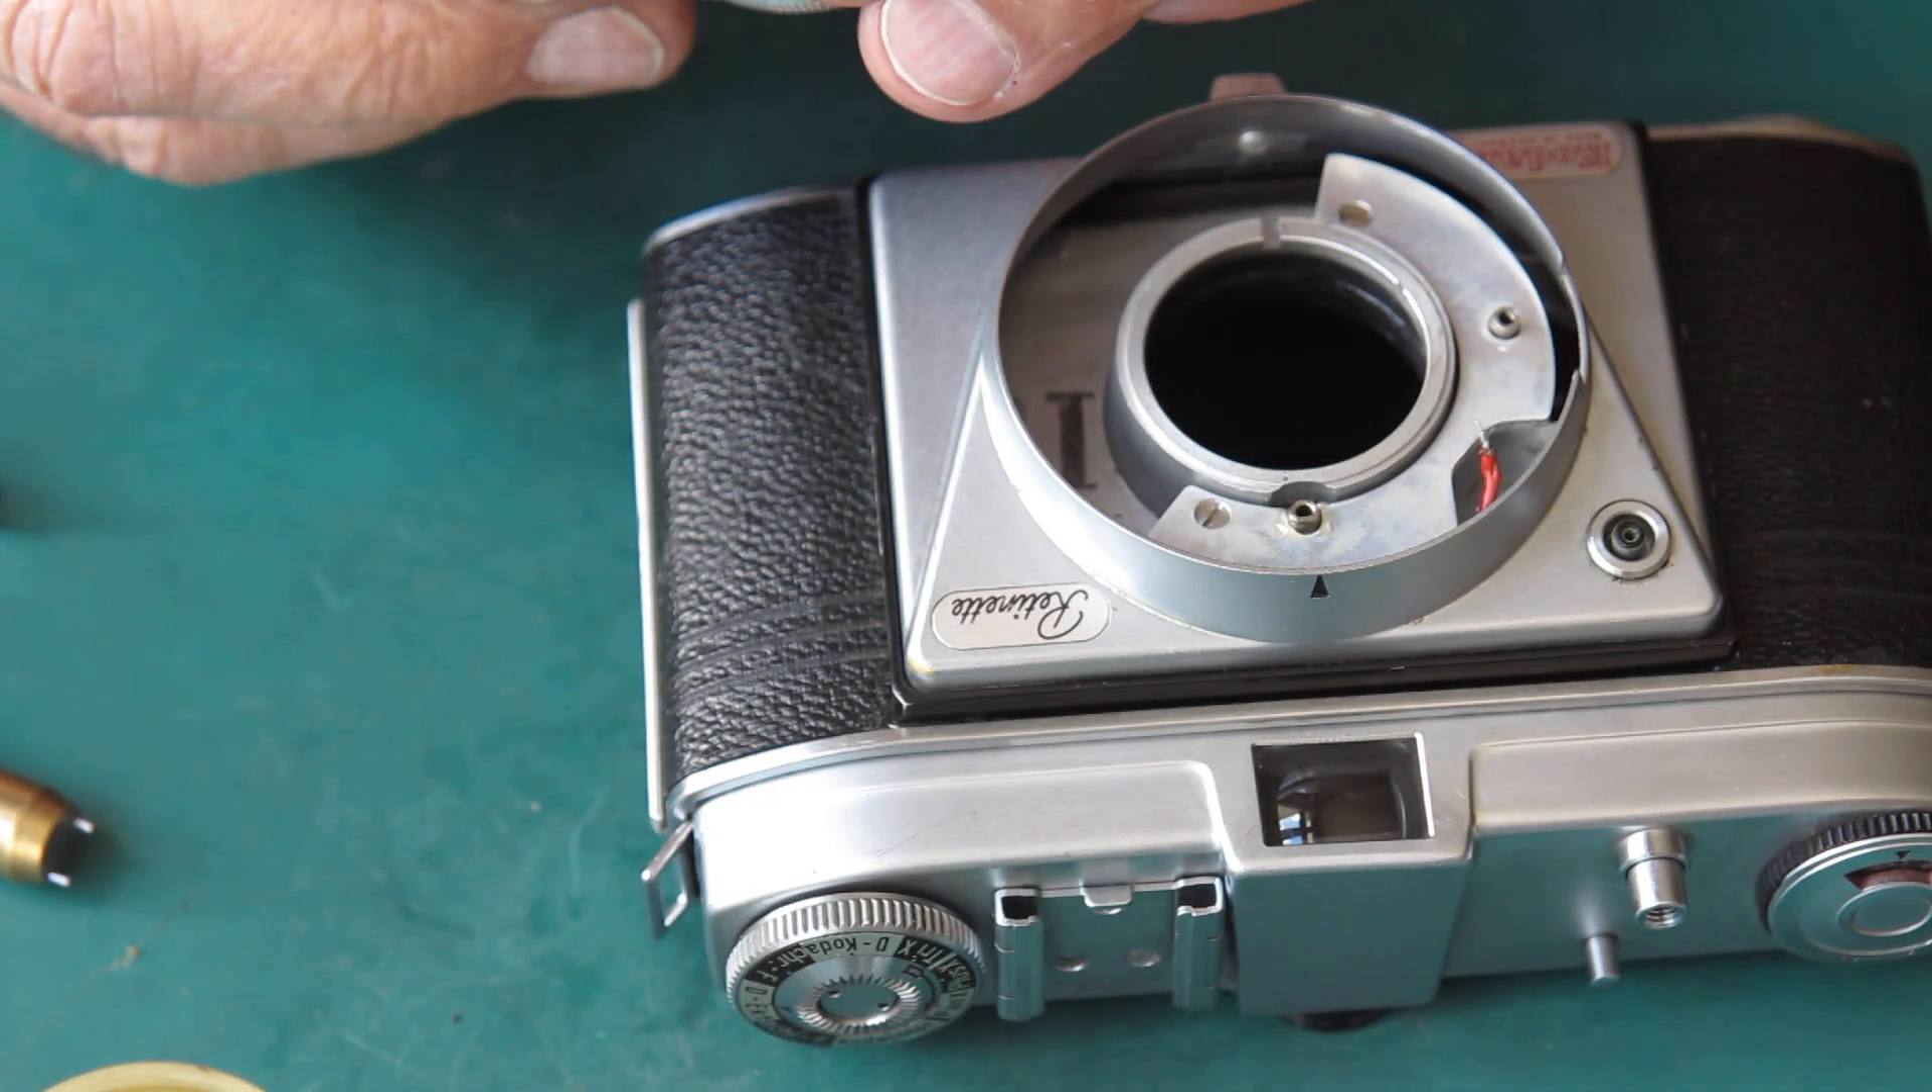There's the camera body that's back together.